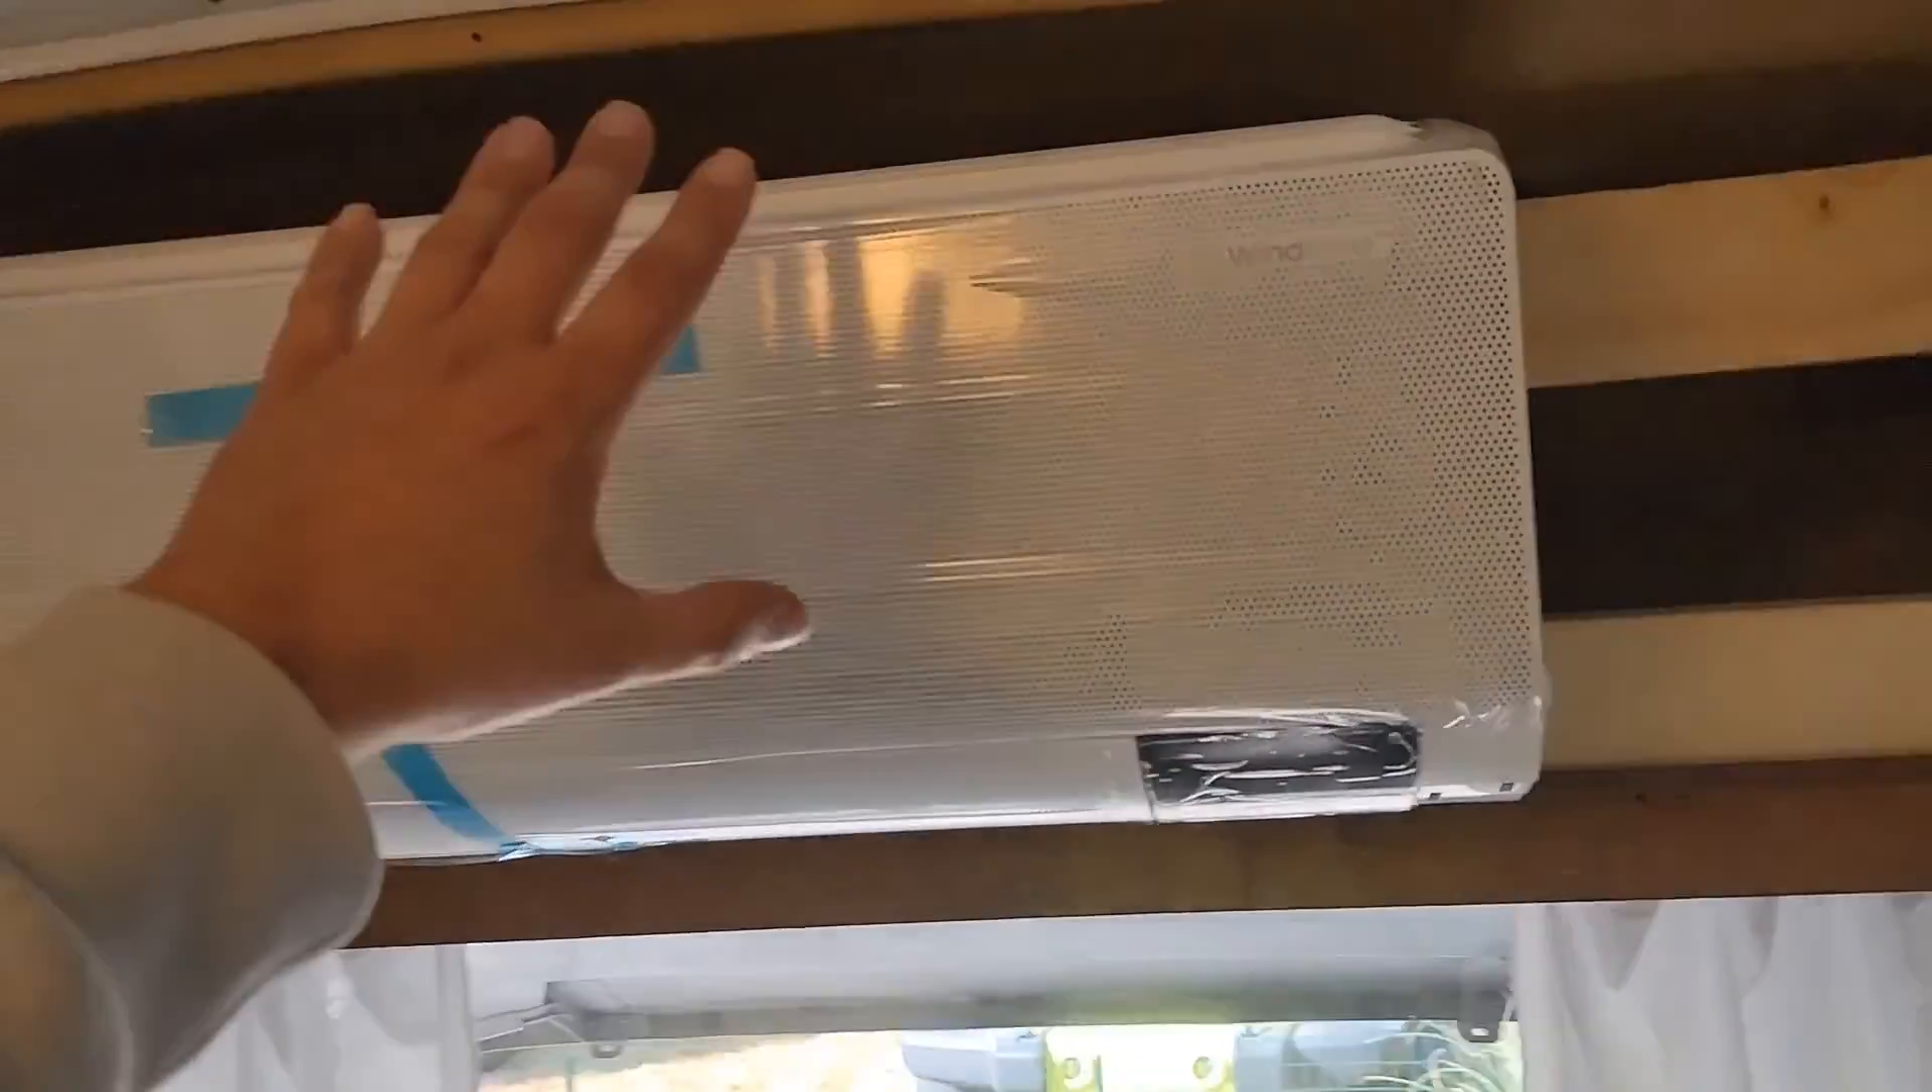Progress update wall mount air handler is mounted.